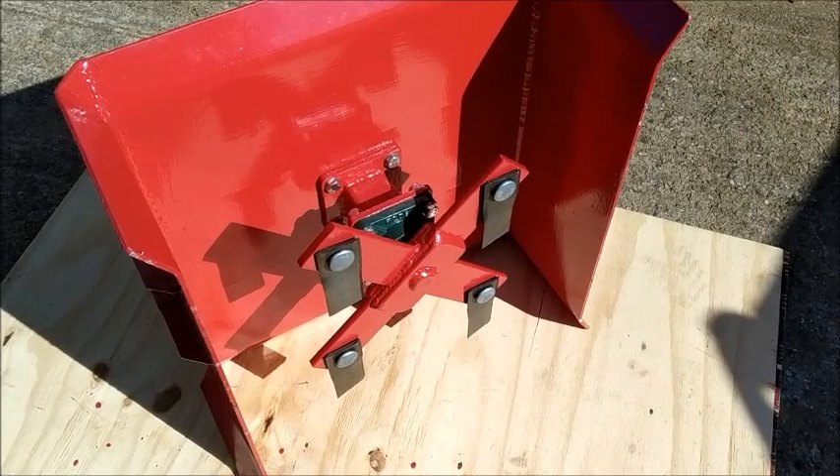Here you can see that I've assembled the pedestal and its bearing and the rotor and flails to the deck.